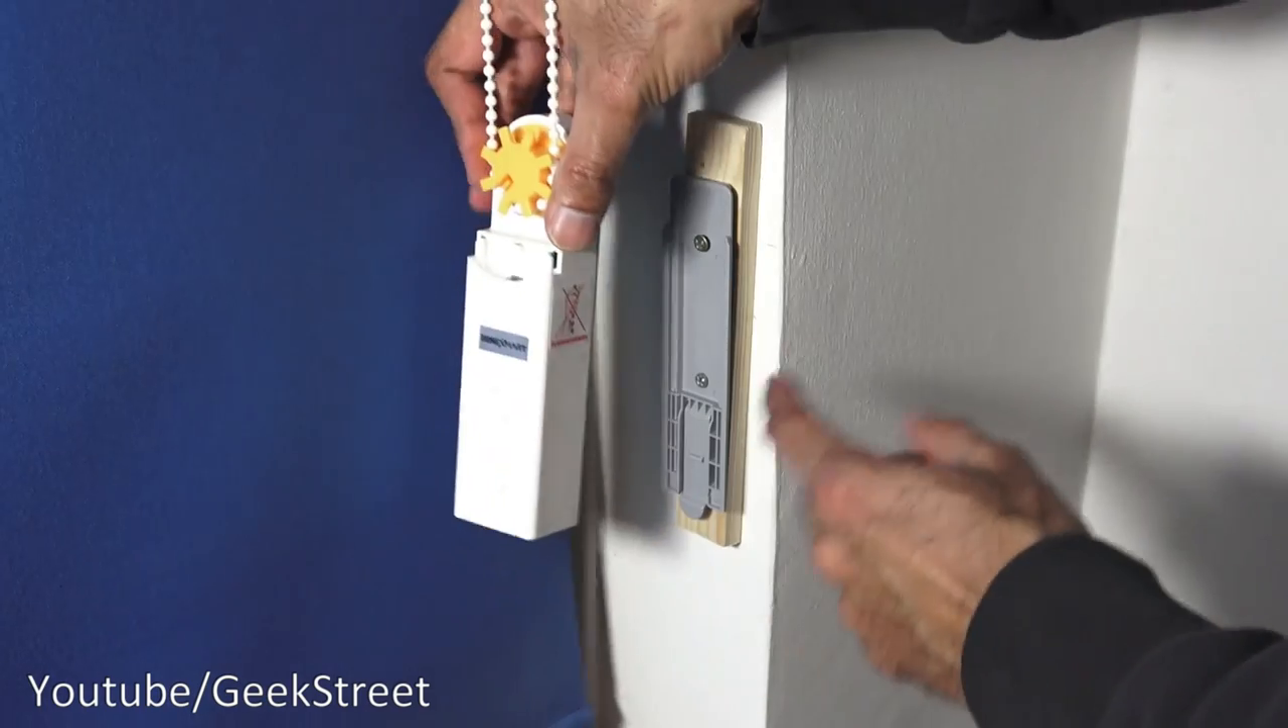I've already mounted the back plate so quite straightforward obviously two screws.